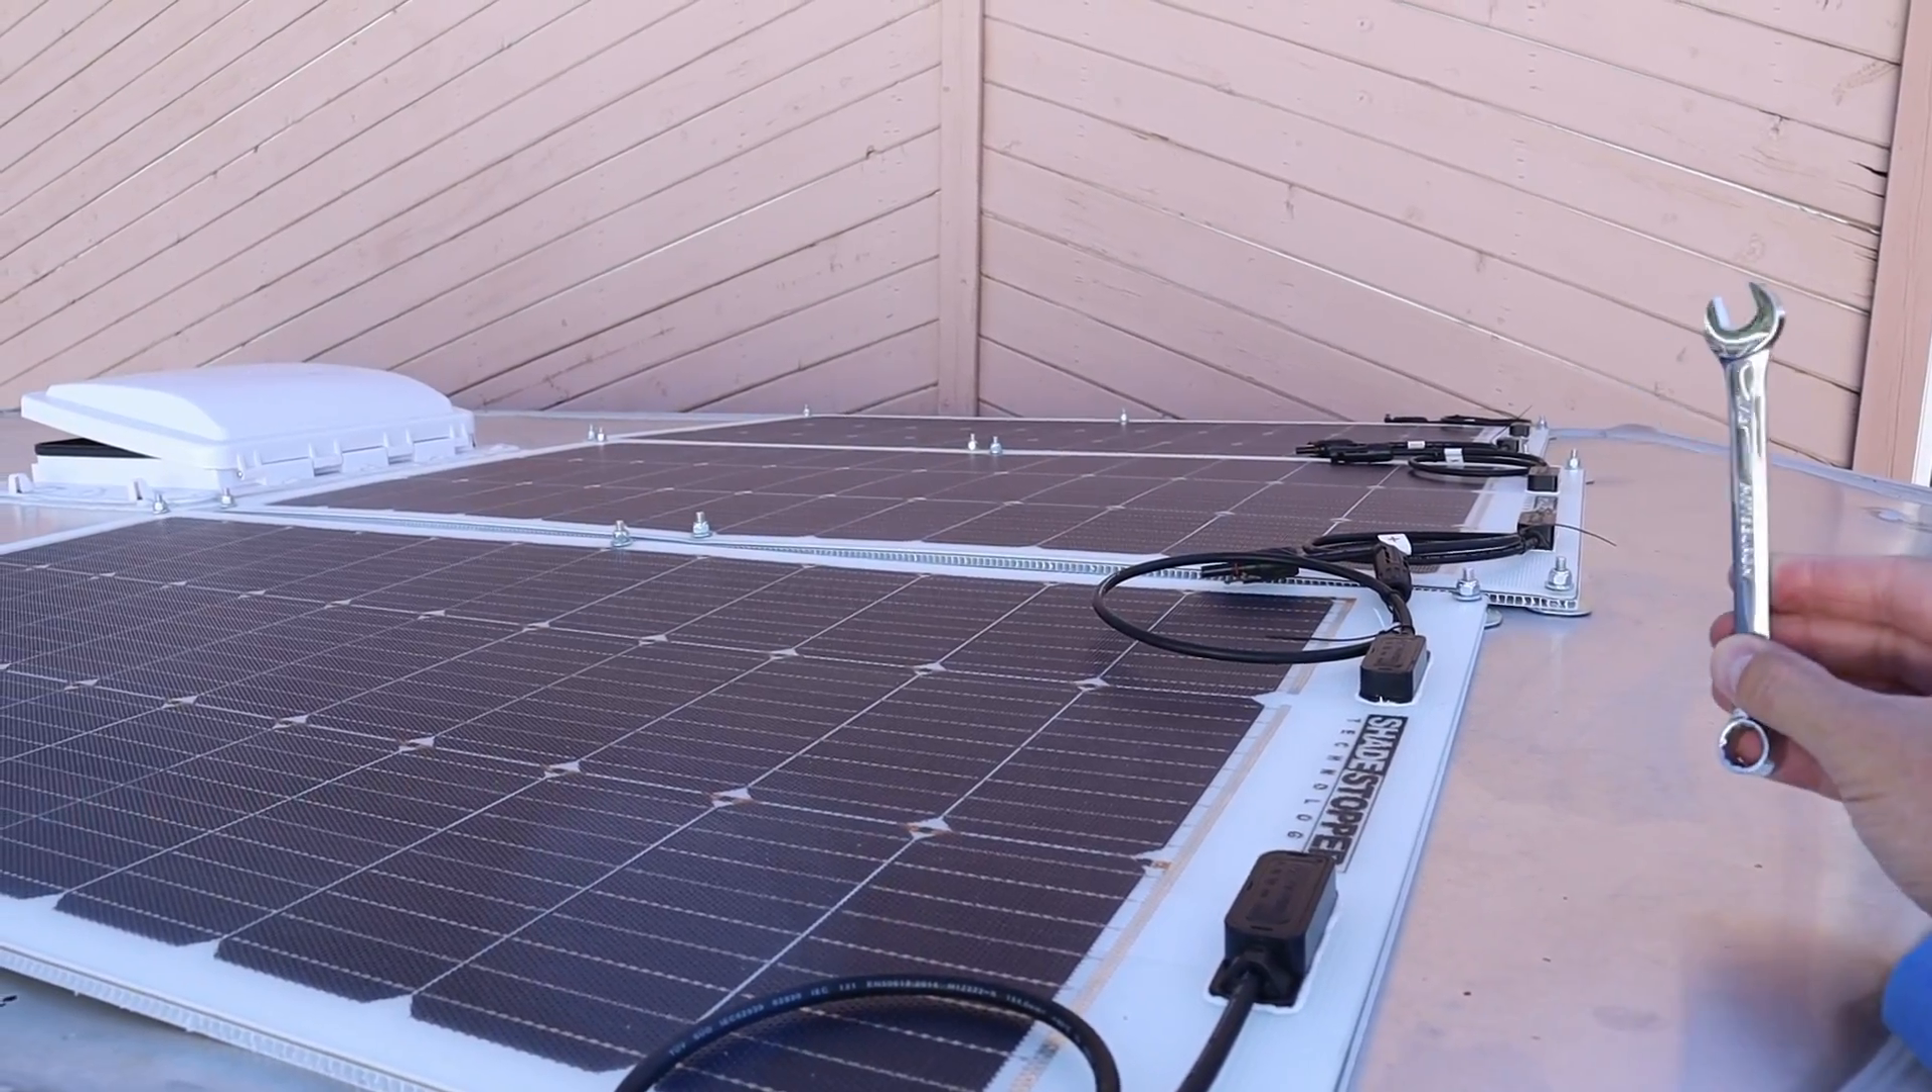I'm going to start with the middle one and then I'm going to add on the two secondary panels so they're not in the way. Okay guys all the solar panels are installed that process was not bad at all.